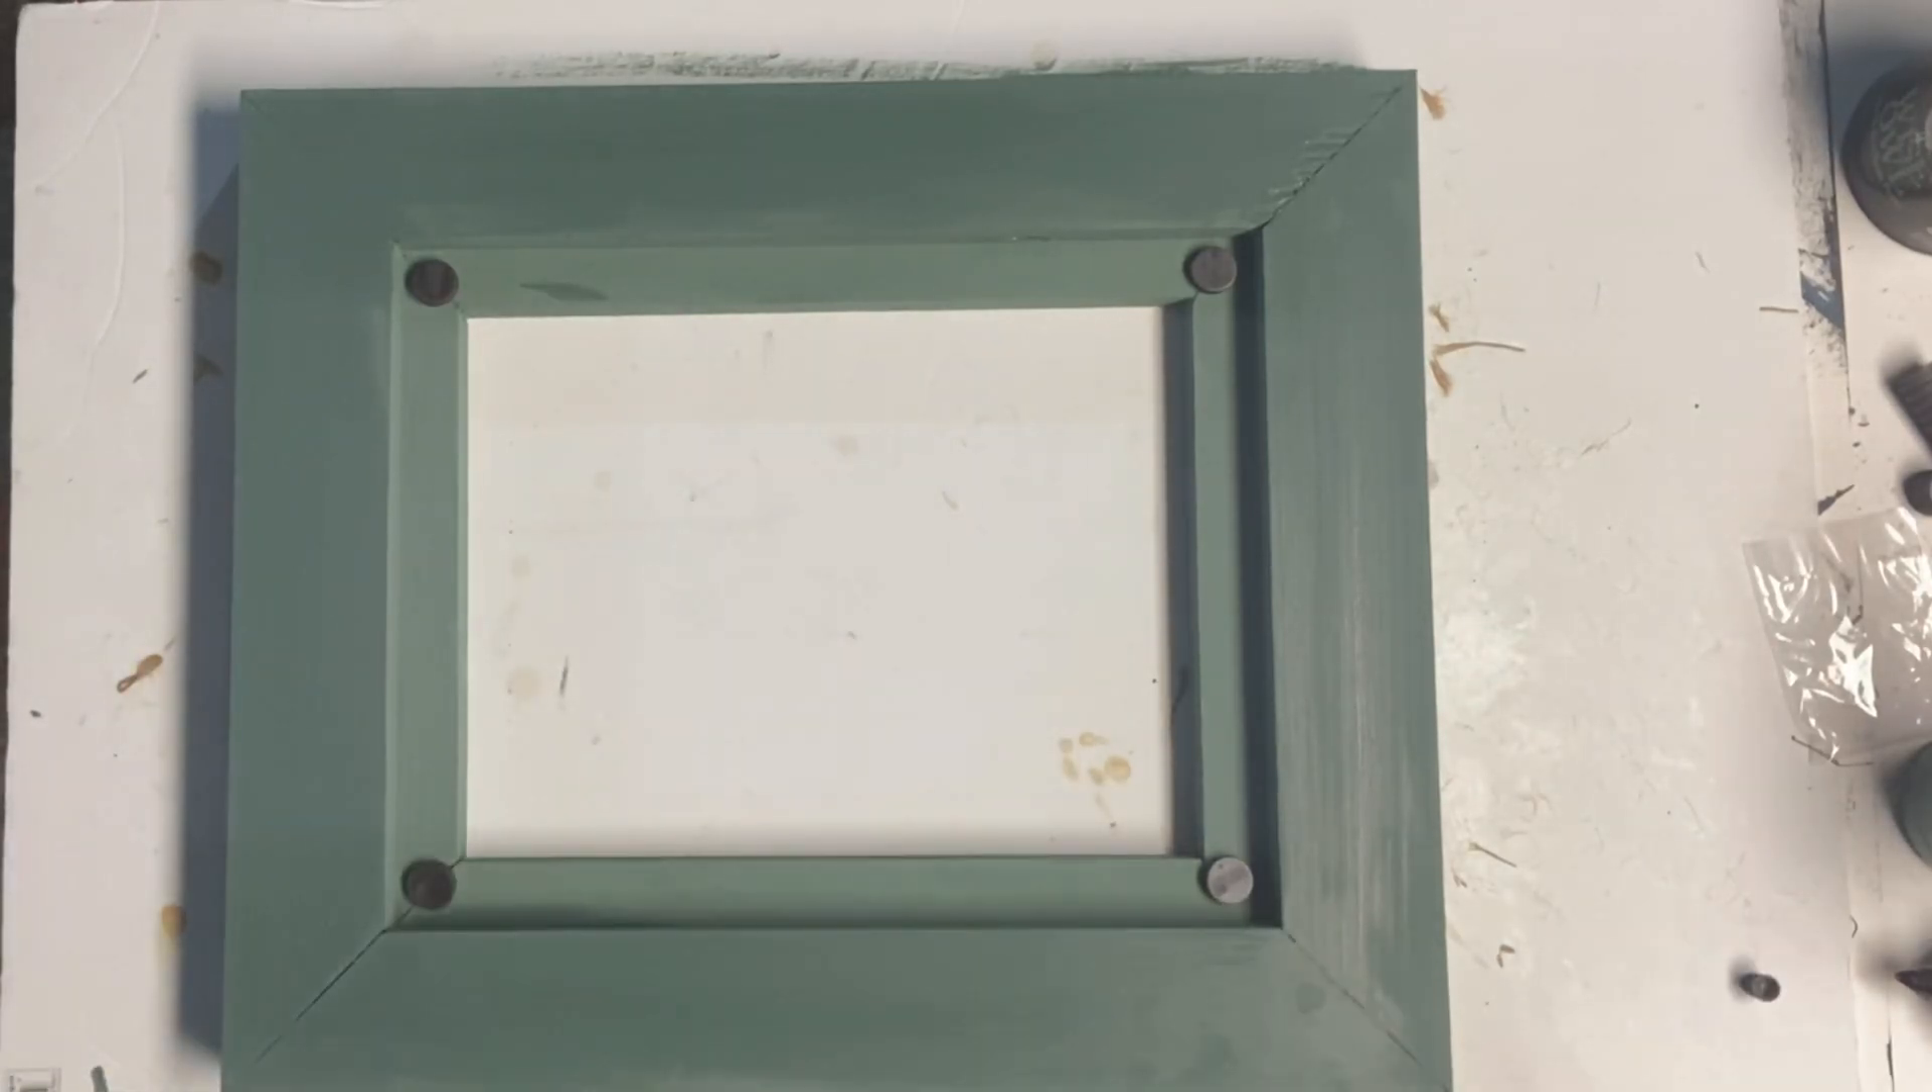And using some E6000, I put a magnet in each corner of the frame.